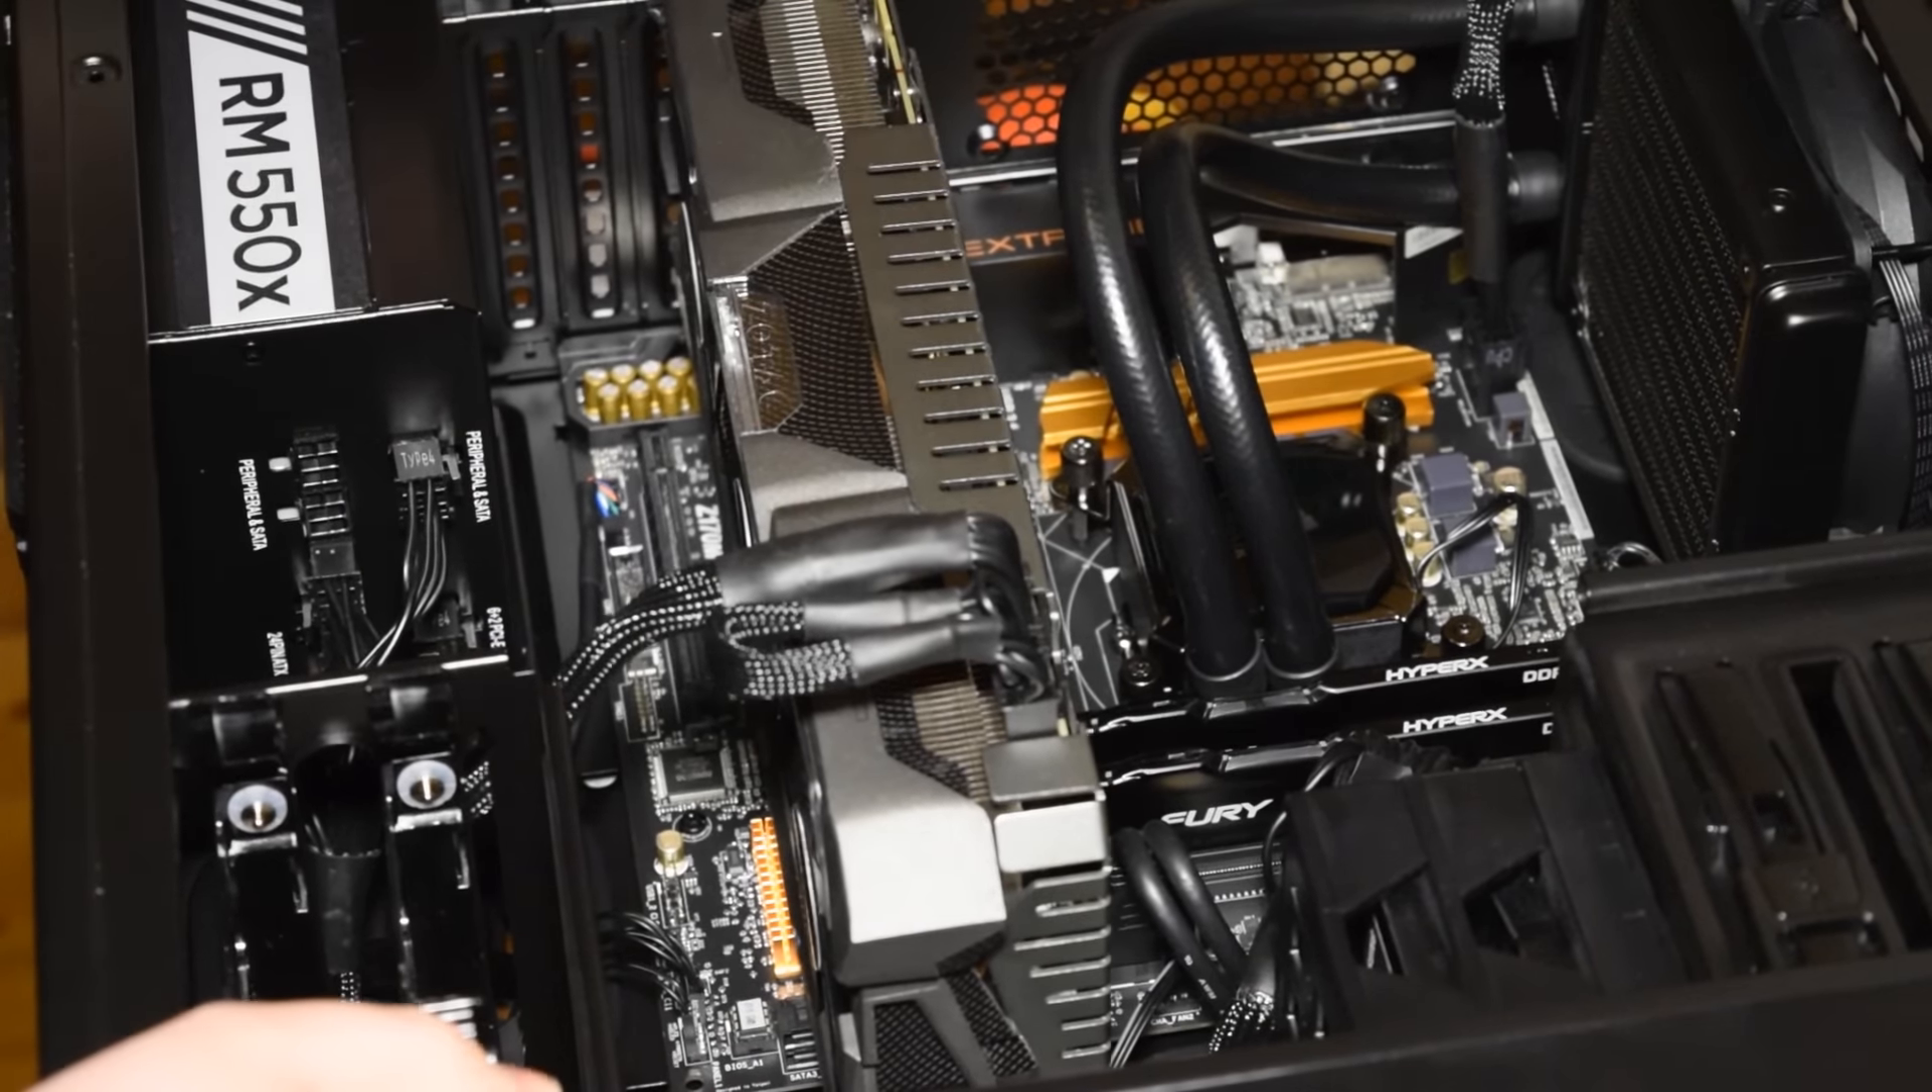So there we go gpu is connected.